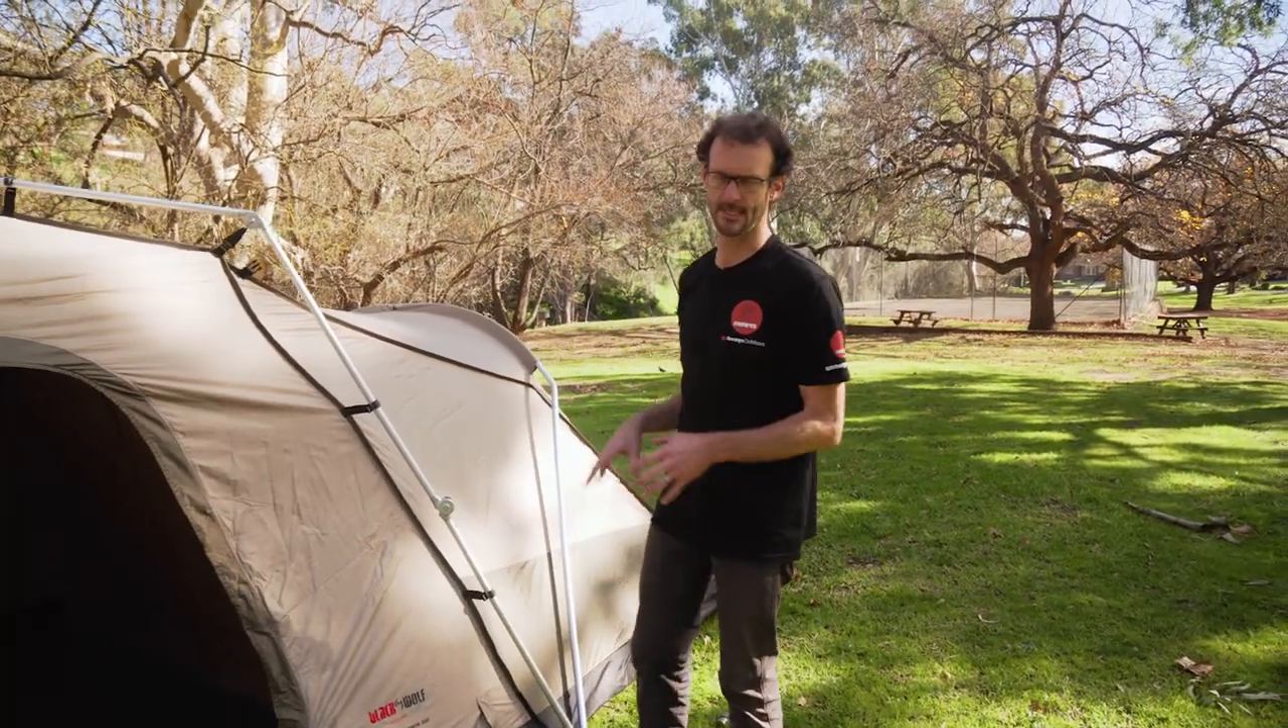So that's all the poles and frame in place. That's the inner tent set up.